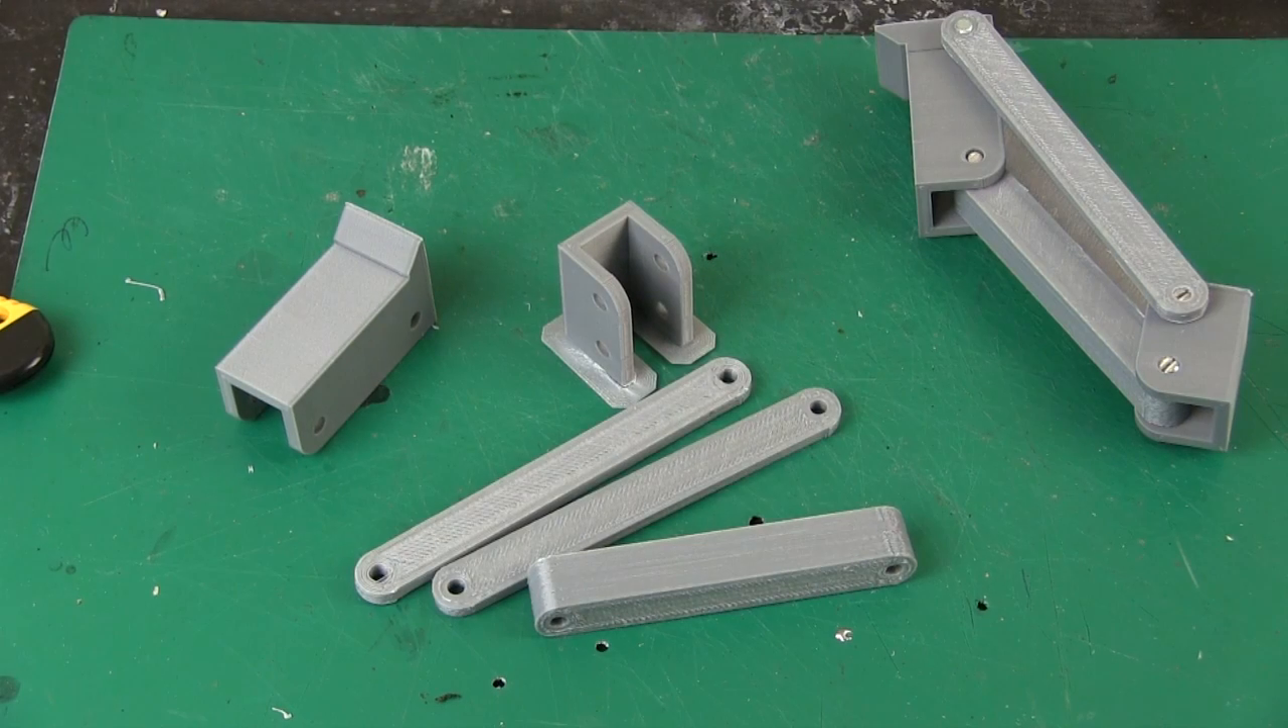Here are the parts of both arms and I've actually assembled one.